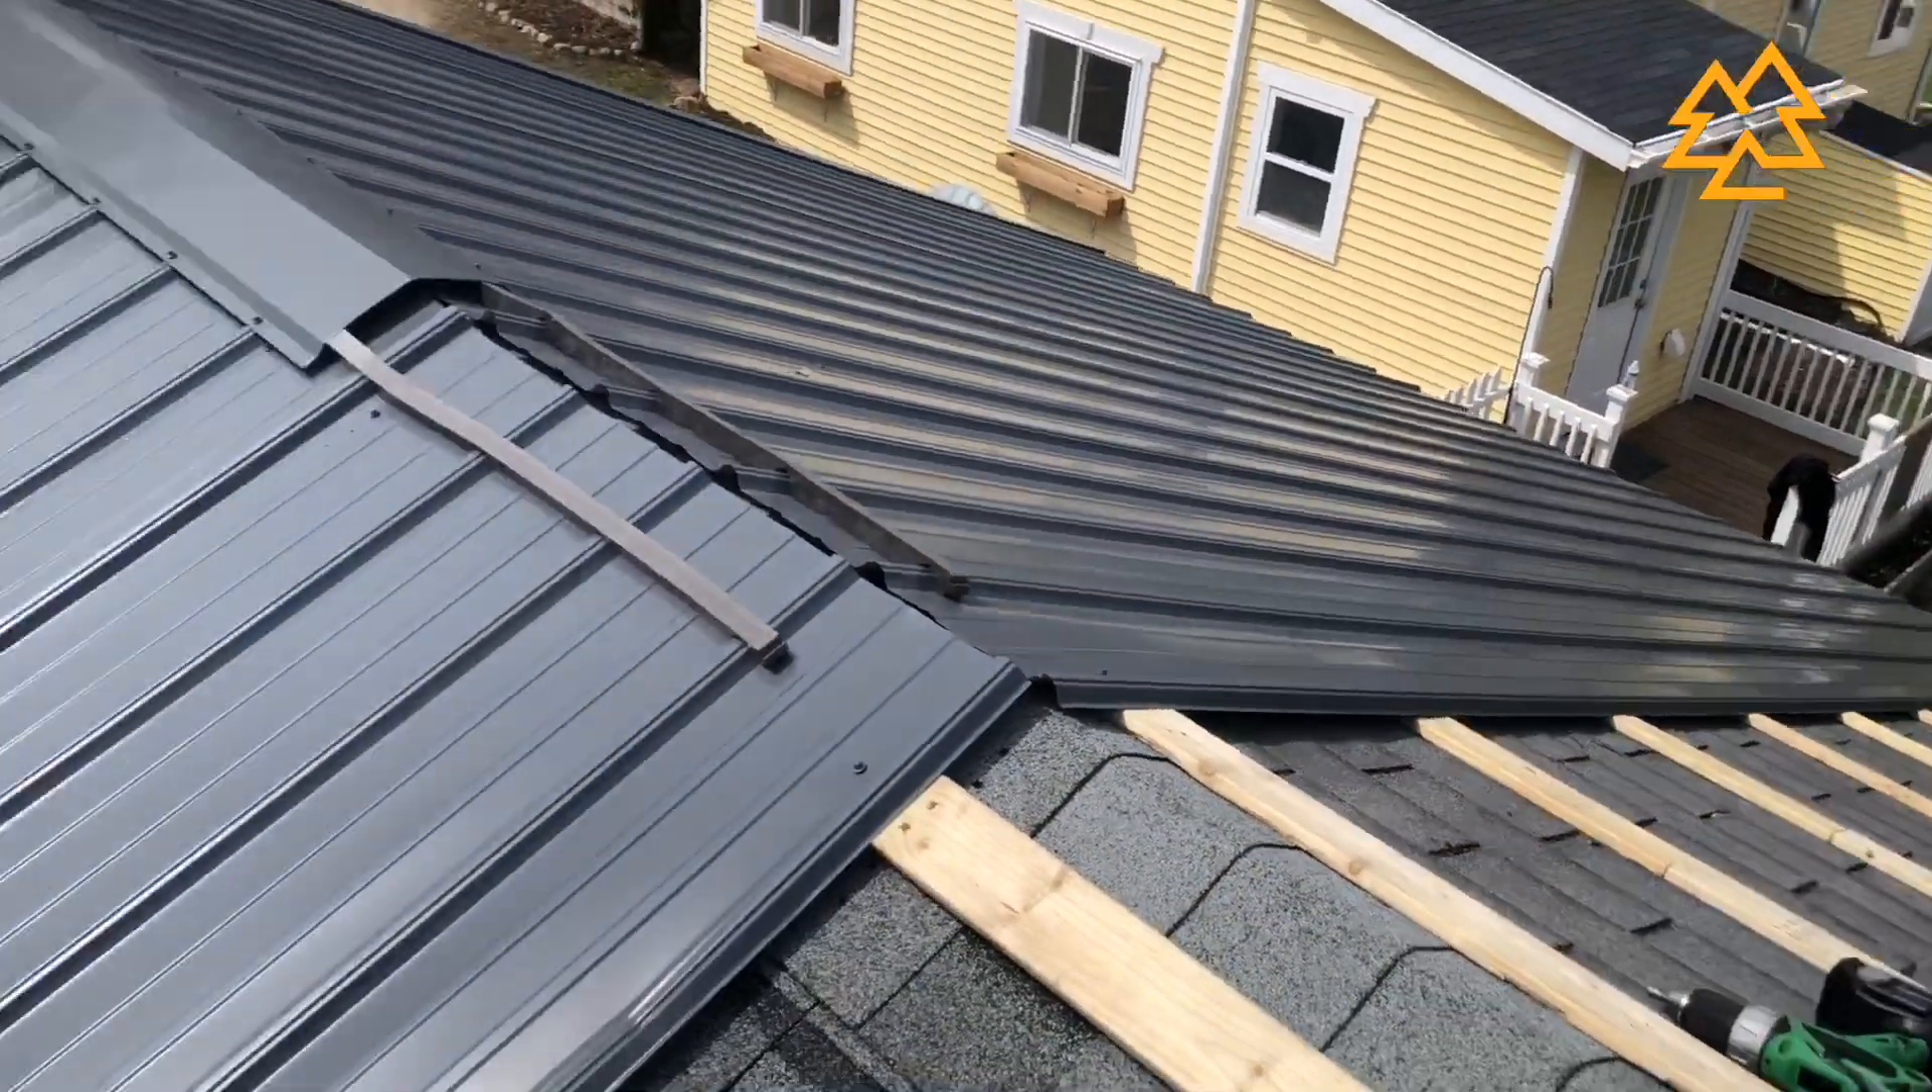We're about halfway done with the panels so we get the panels and the other ridge caps on we'll be pretty much done.